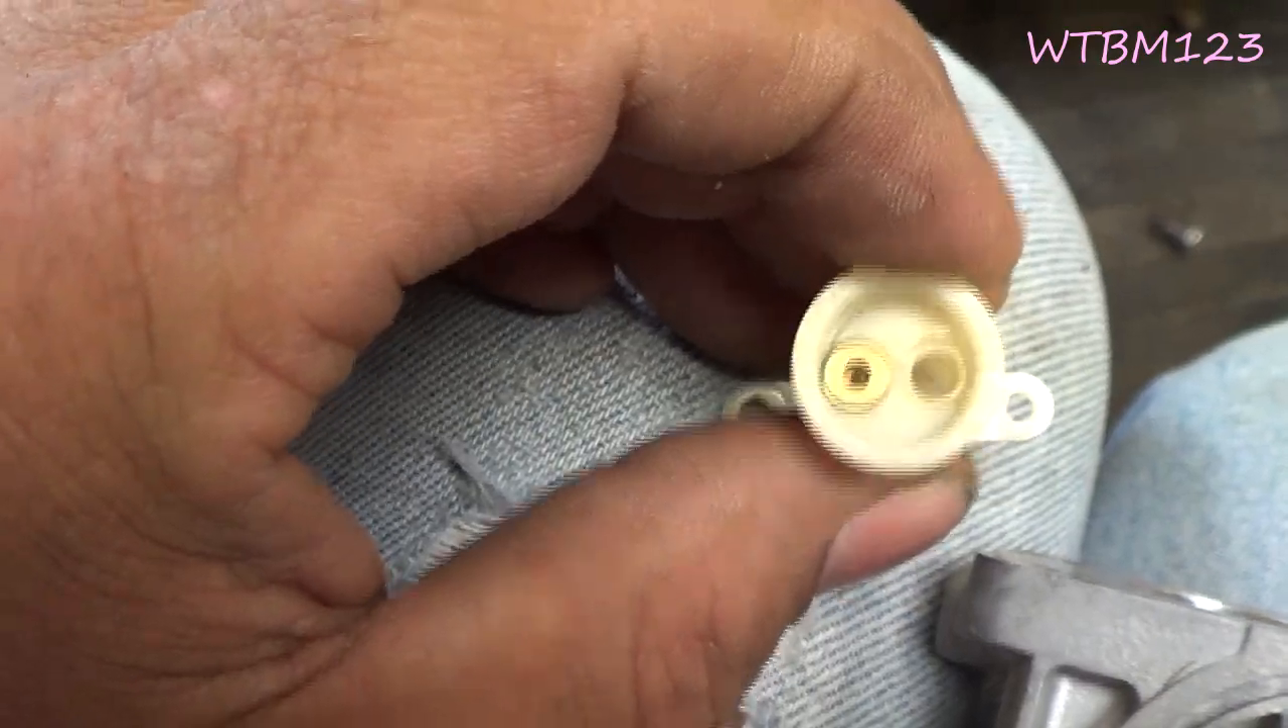Okay, you see, I got one jet pushed up in there and the other jet's missing still.